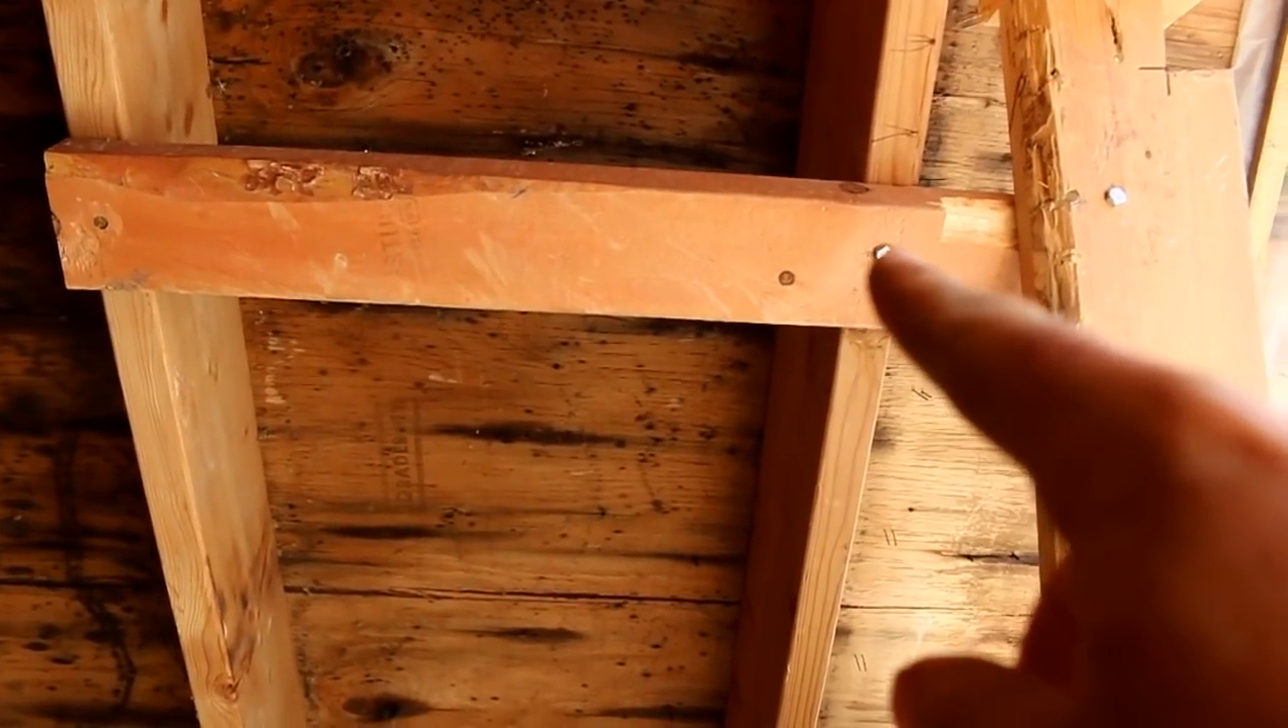So, what I did is I just bolted in this 2x4 here, and the same thing on the other side.